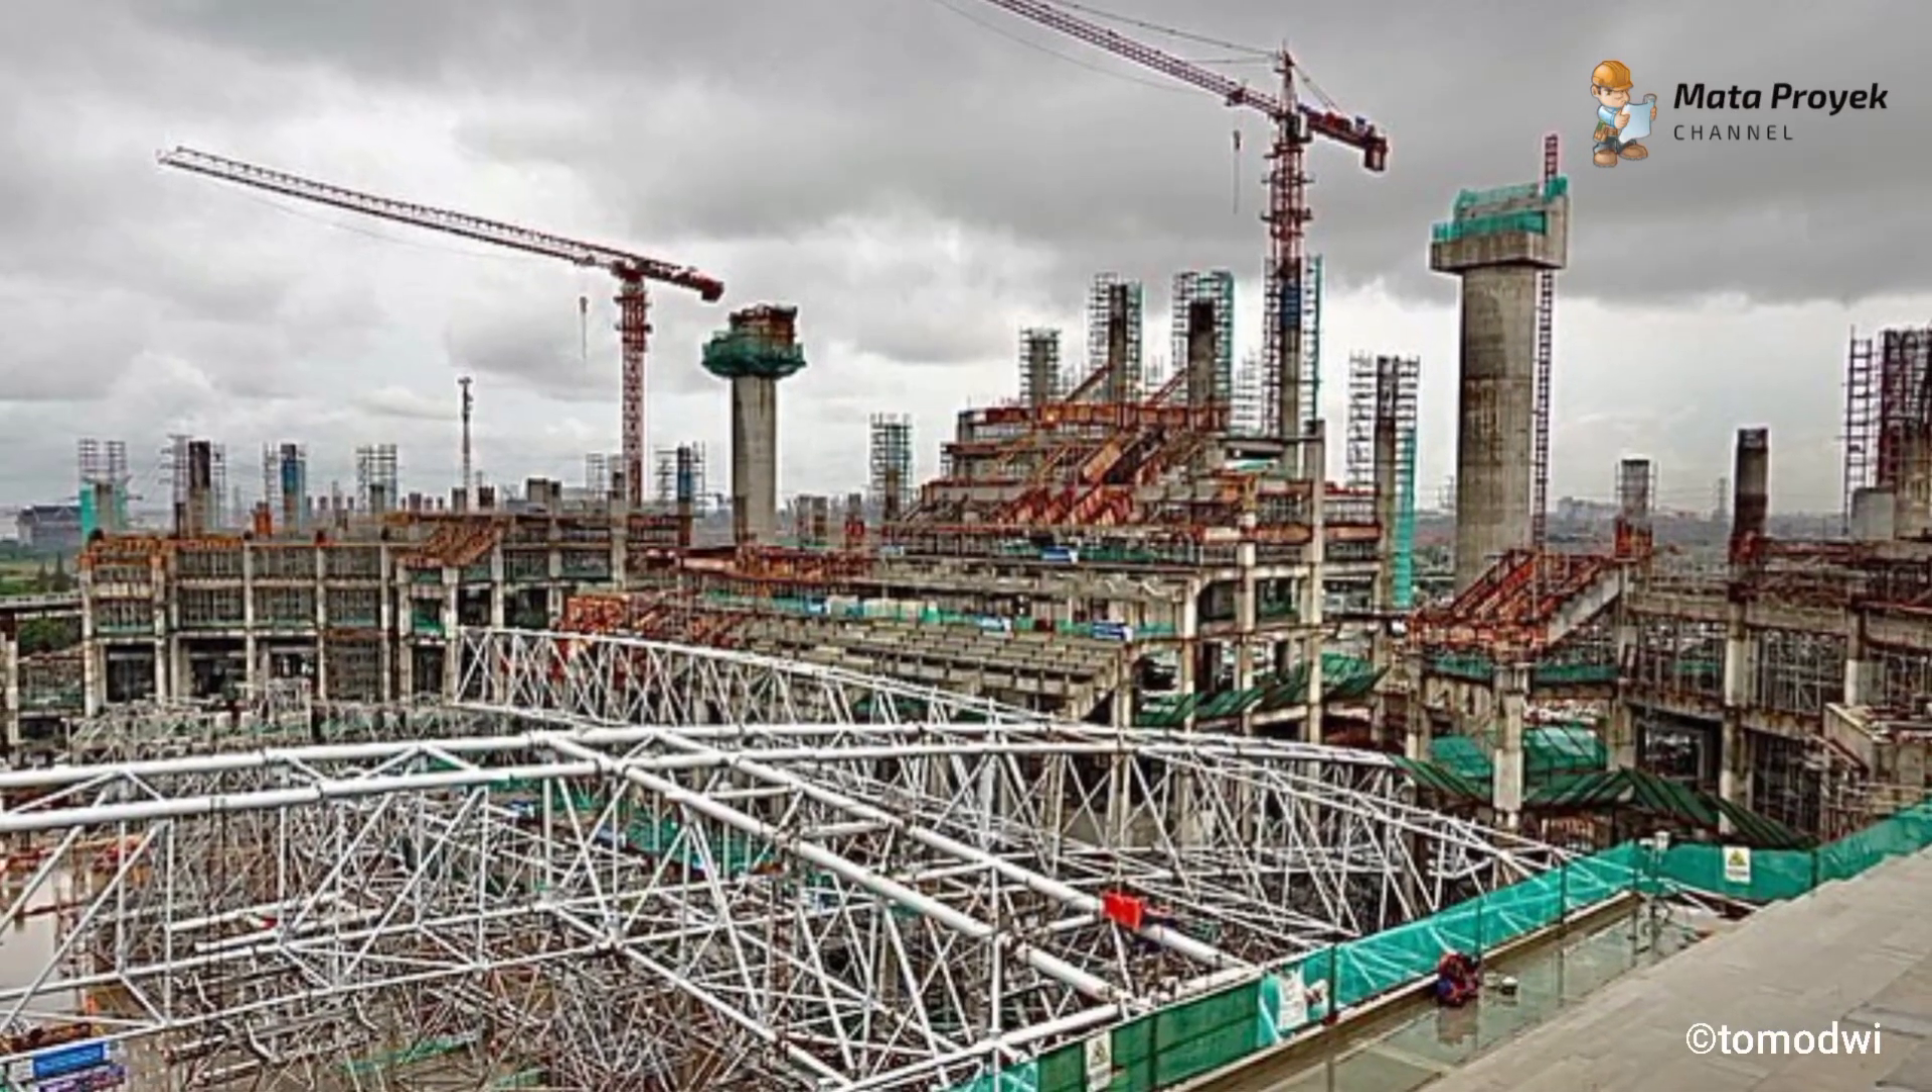Untuk saat ini perakitan kerangka atap Jakarta International Stadium masih dalam perakitan.